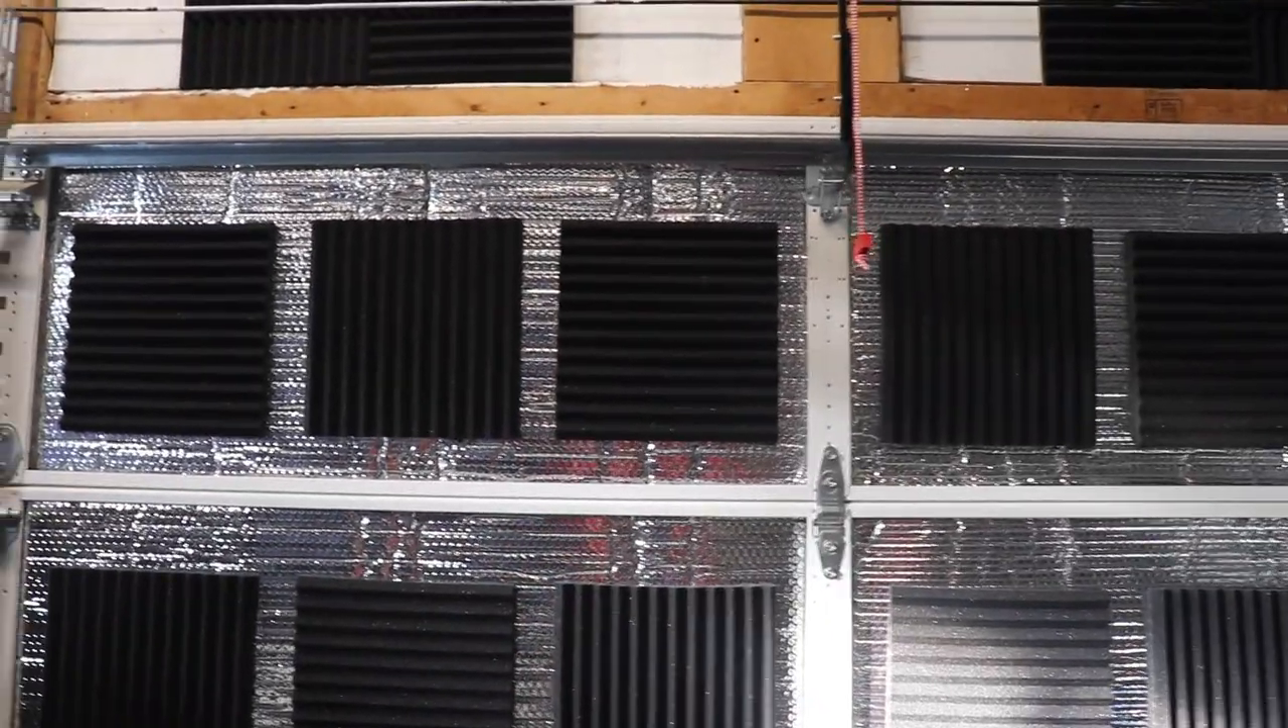So here we are with the finished product. We've got all of the insulation on the doors. It goes all the way down. I also added the acoustic panels to it.